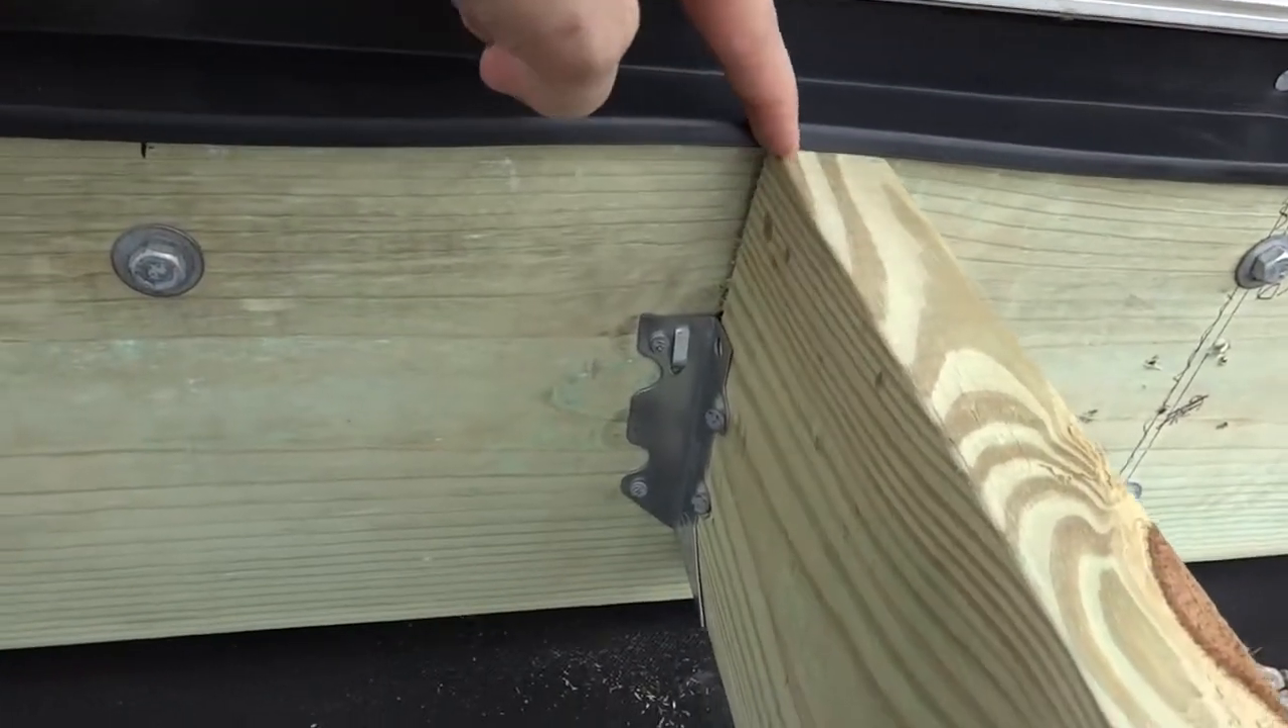So, I'll pop these on and show you what it looks like all put together. Alright, there we go. Got the bracket hooking the joist into the ledger board.